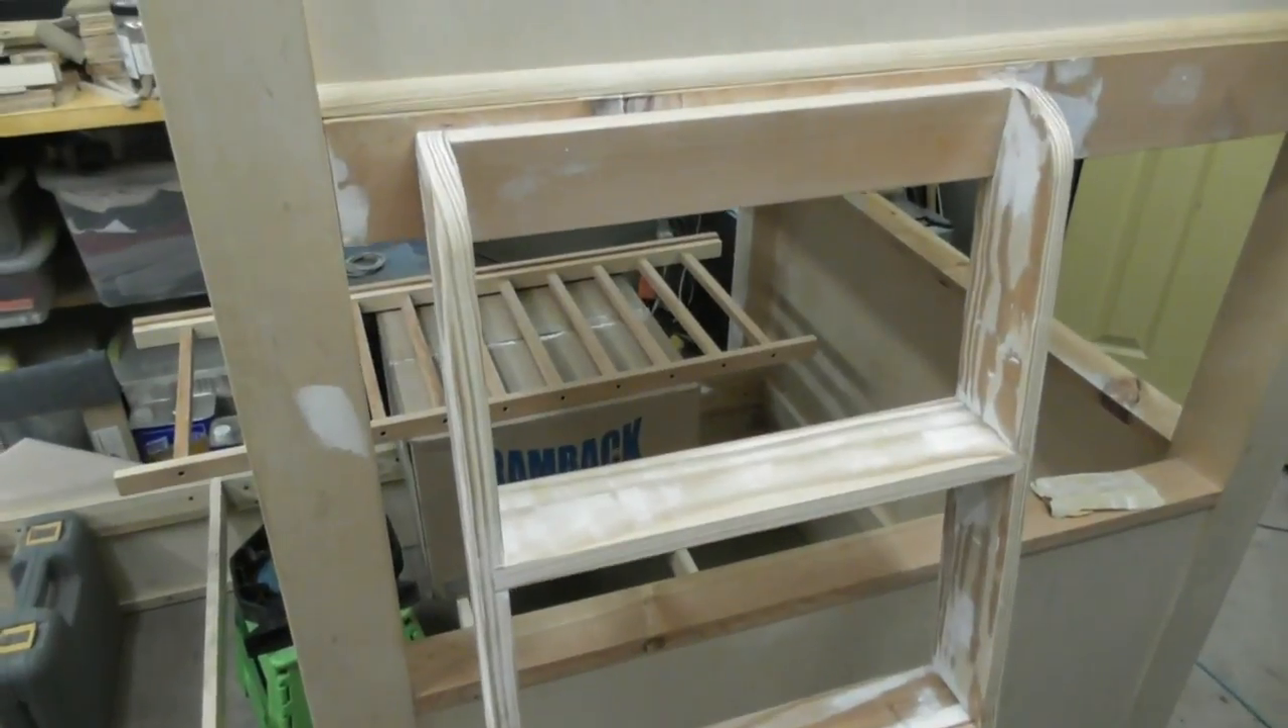All right well I've got the ladder all put together it's all prepped and ready for primer.